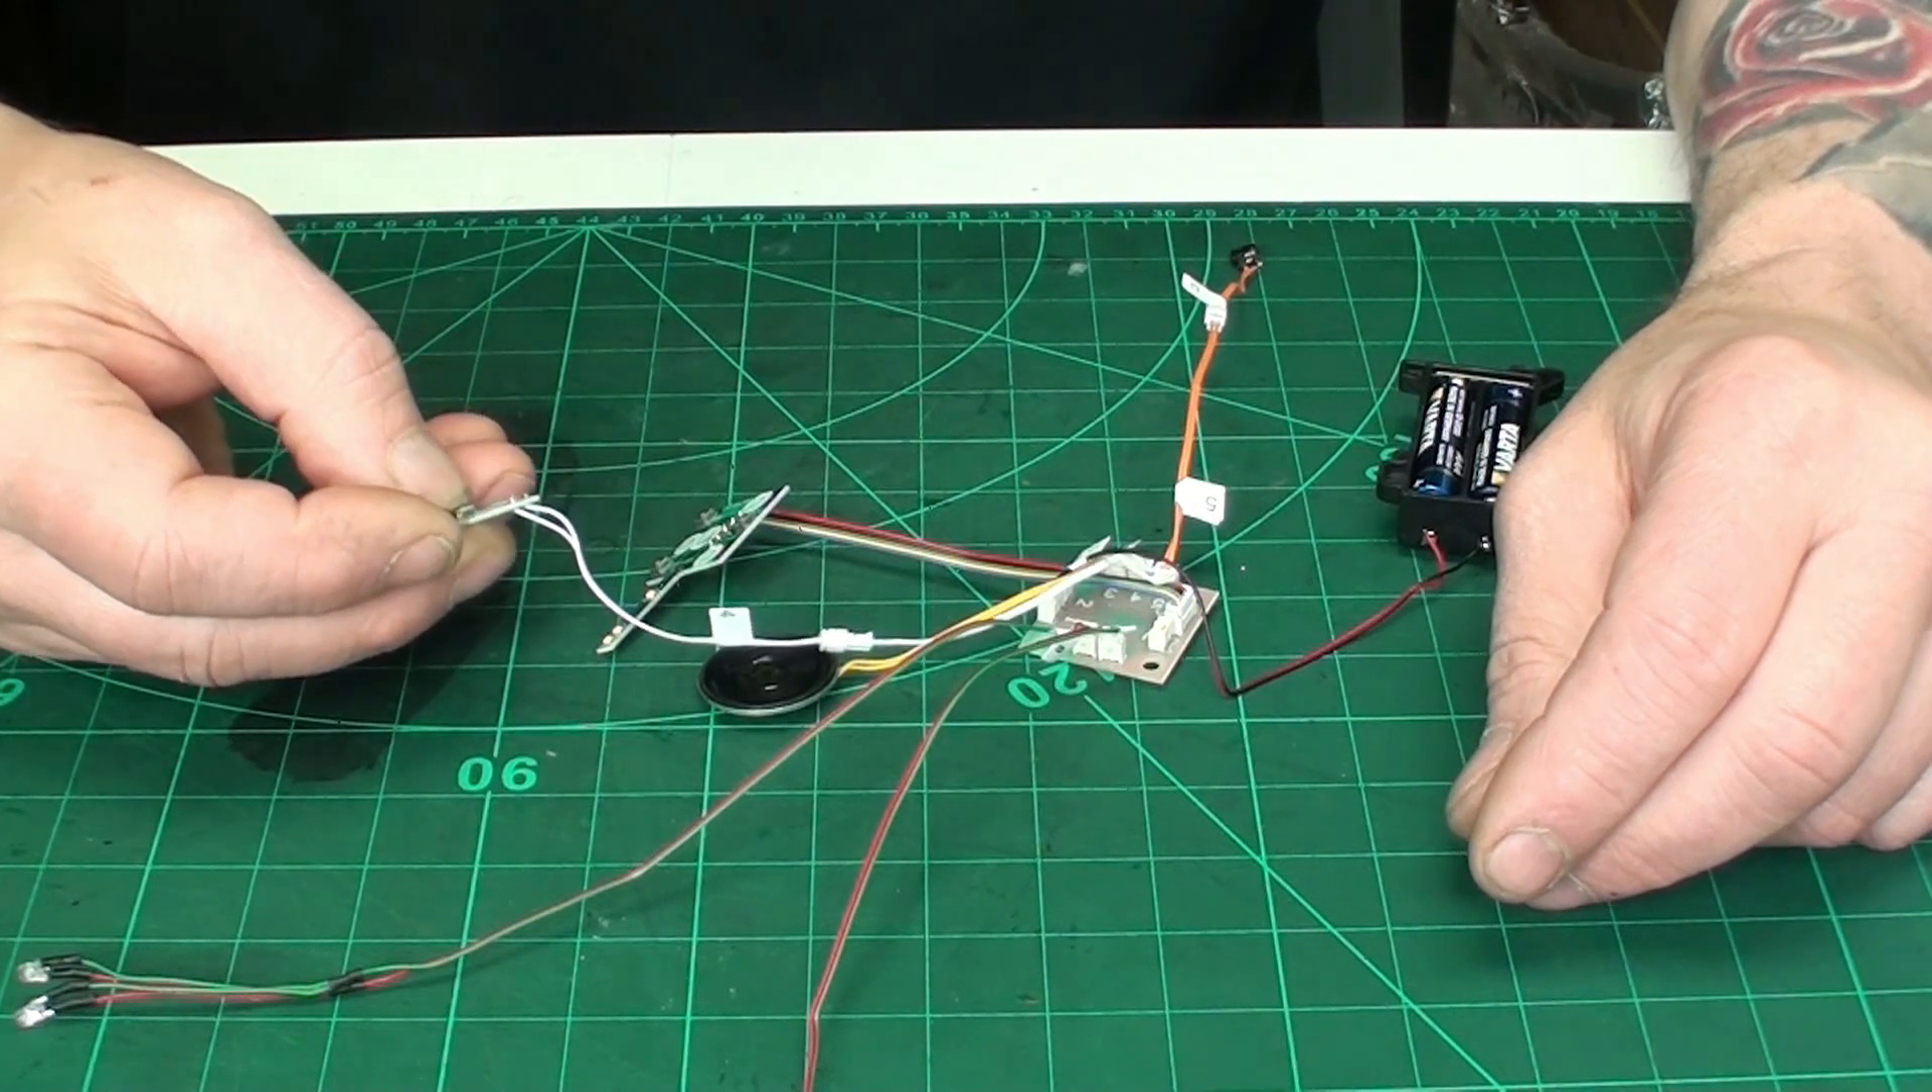So, Batterien sind drin. Ich habe das jetzt mal getestet.